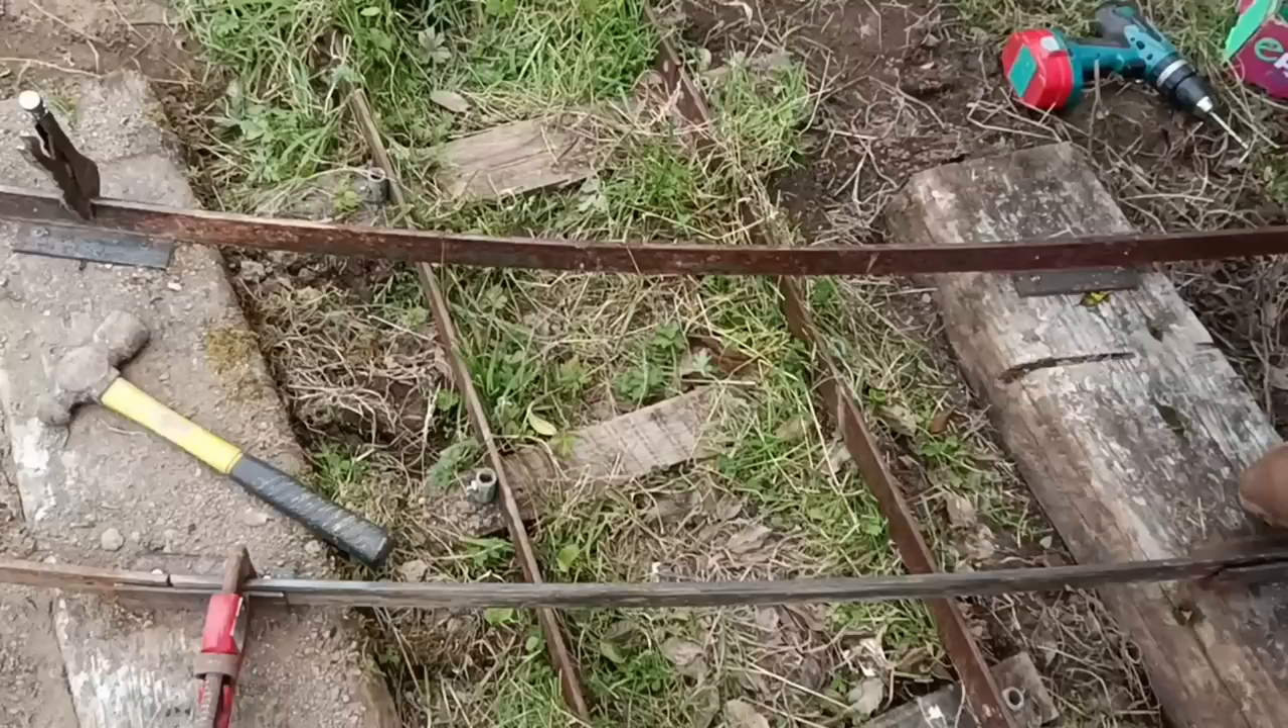But of course now these rails are in the way of the rails underneath.